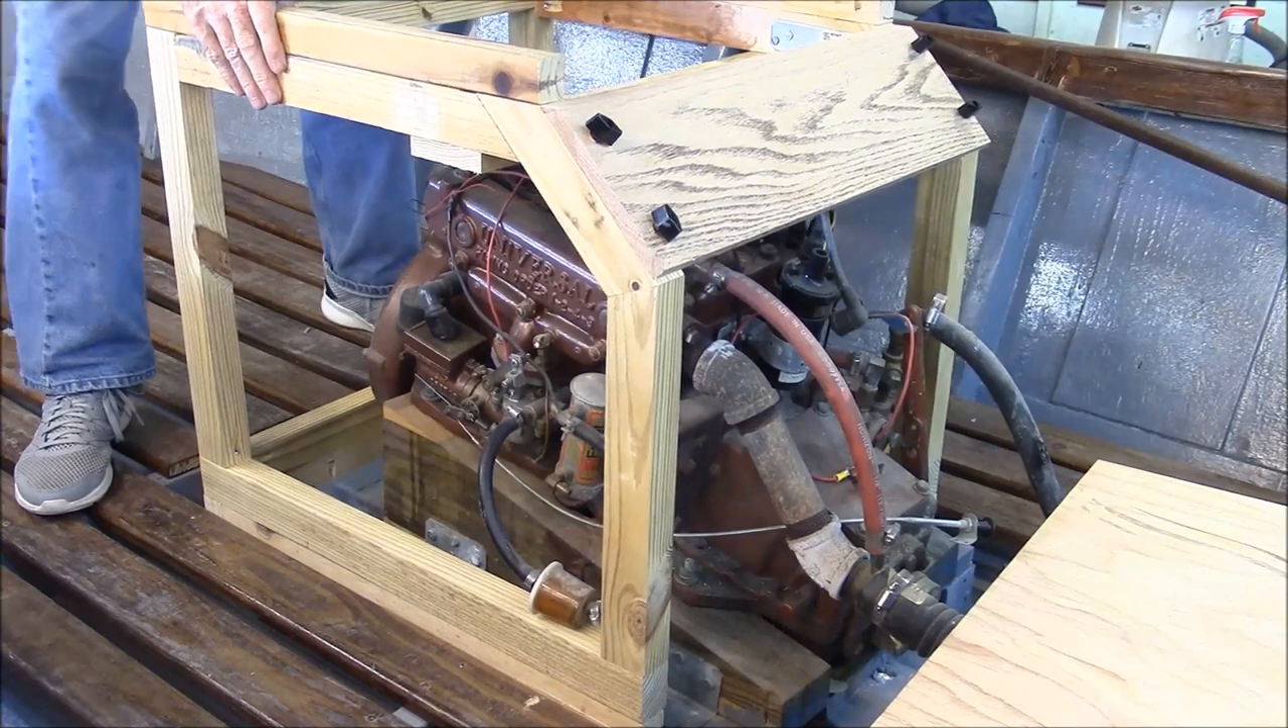I want this frame to just naturally fit over this motor. Well, it seems fit.